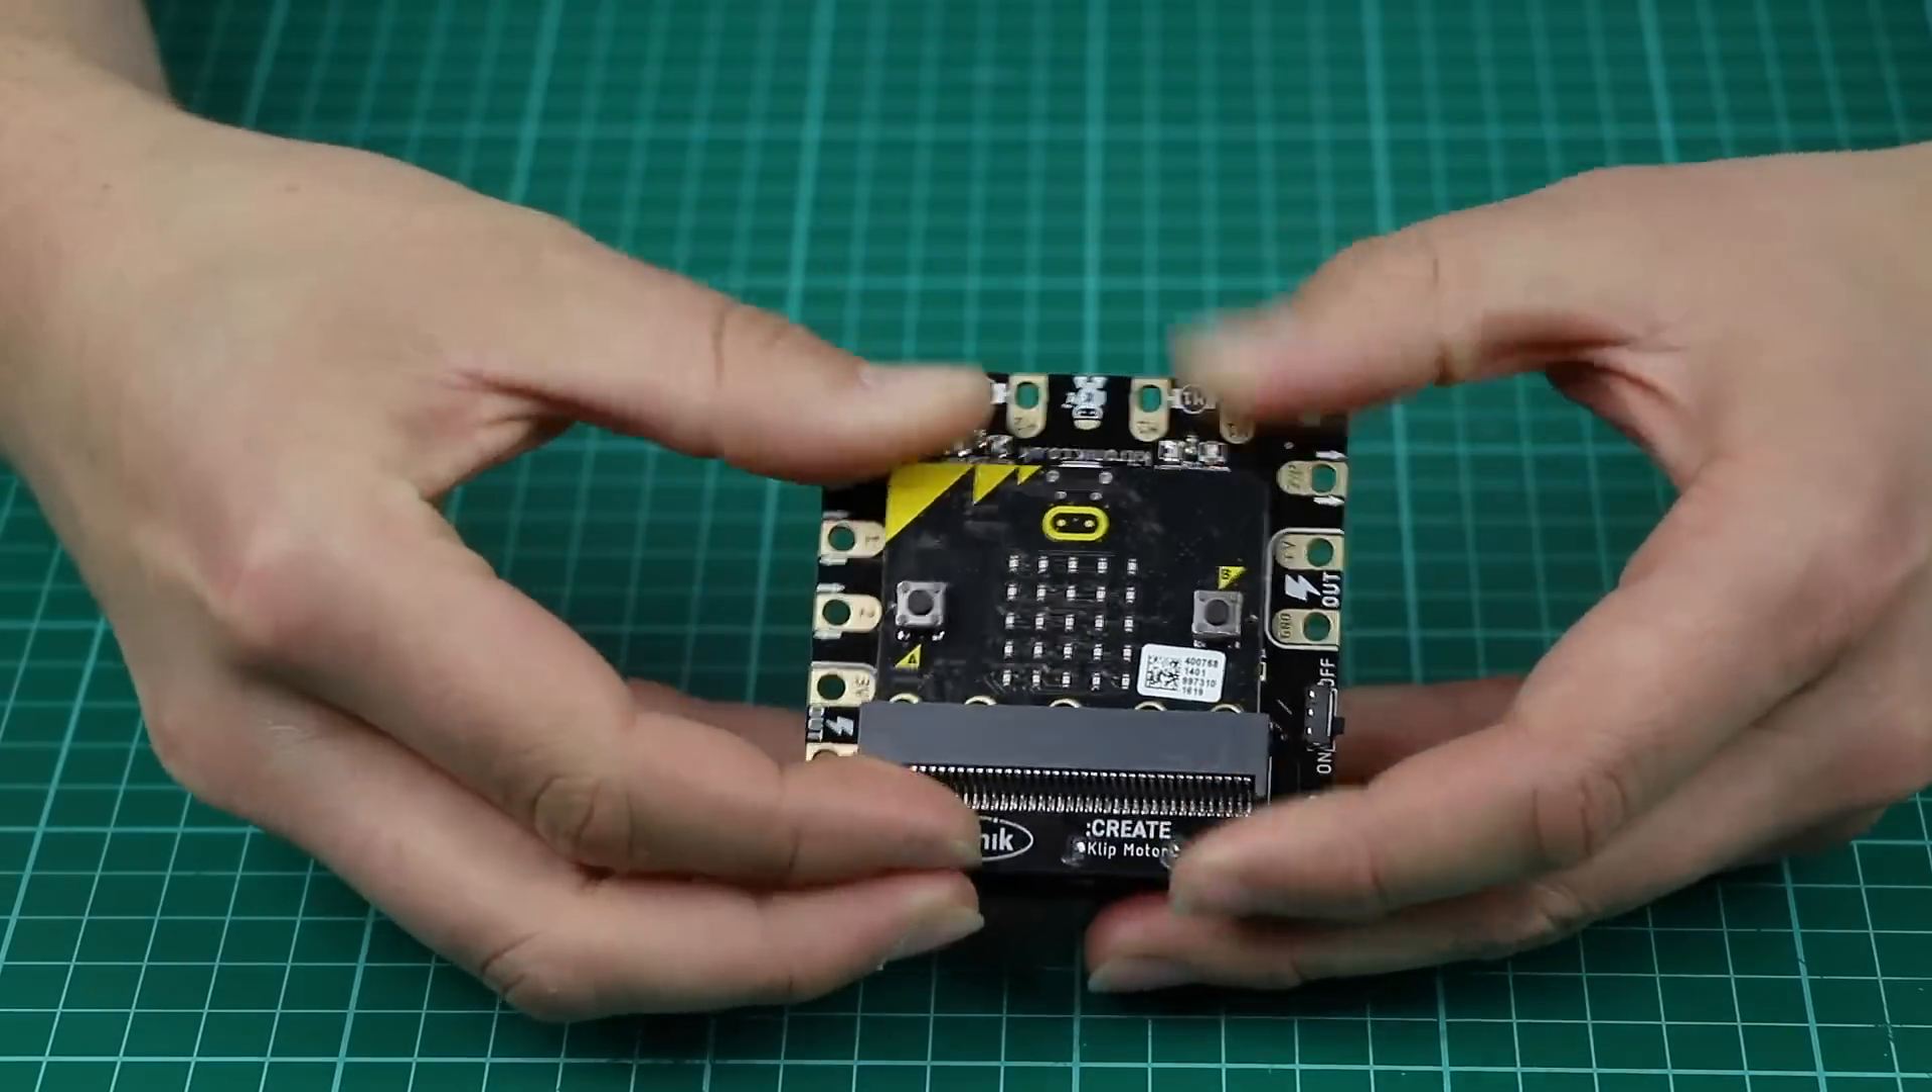The BBC microbit is inserted in the edge connector at the bottom of the PCB just like that.